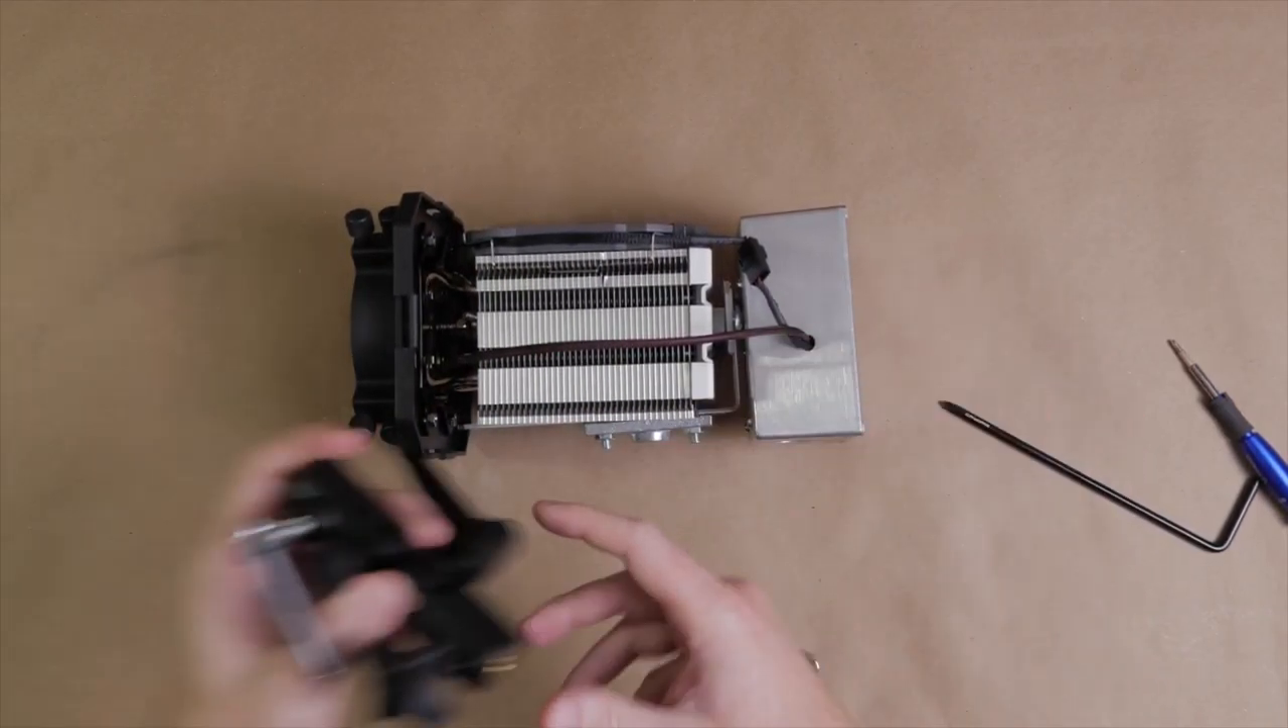Okay, so now our aluminum box is all closed up.